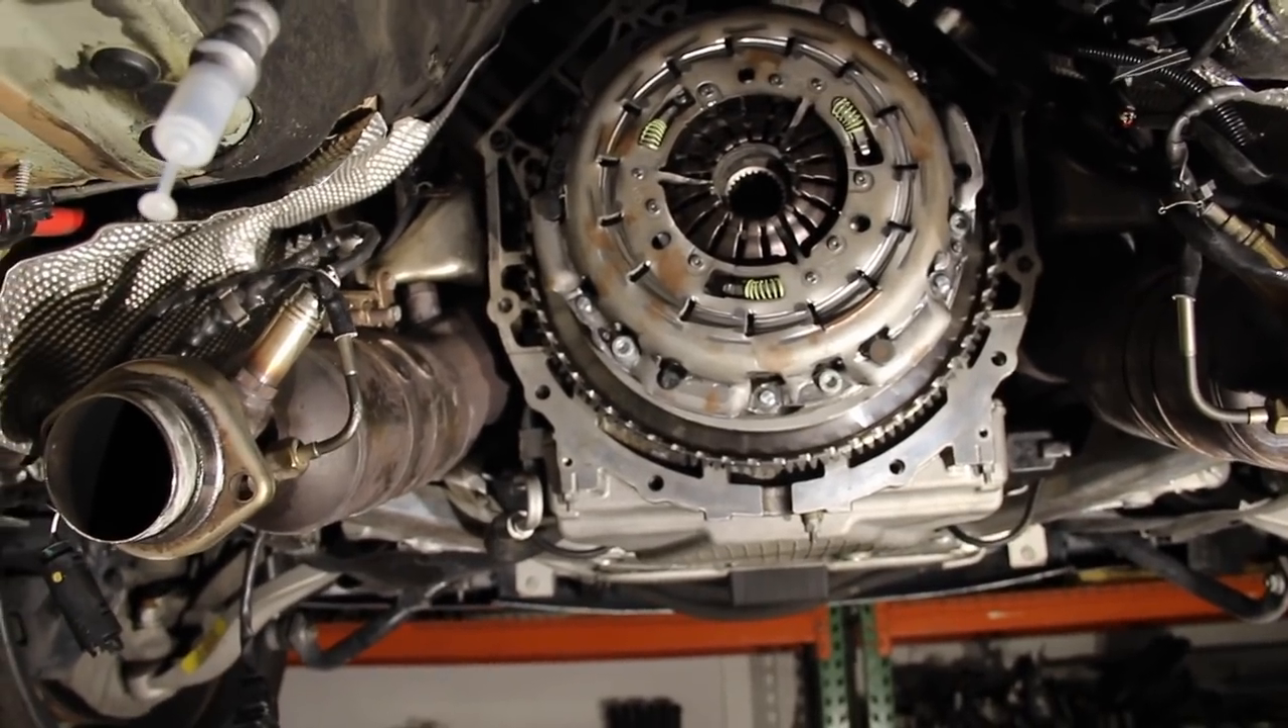I've got the flywheel on, we've got the clutch disc in there, and we have the pressure plate on.